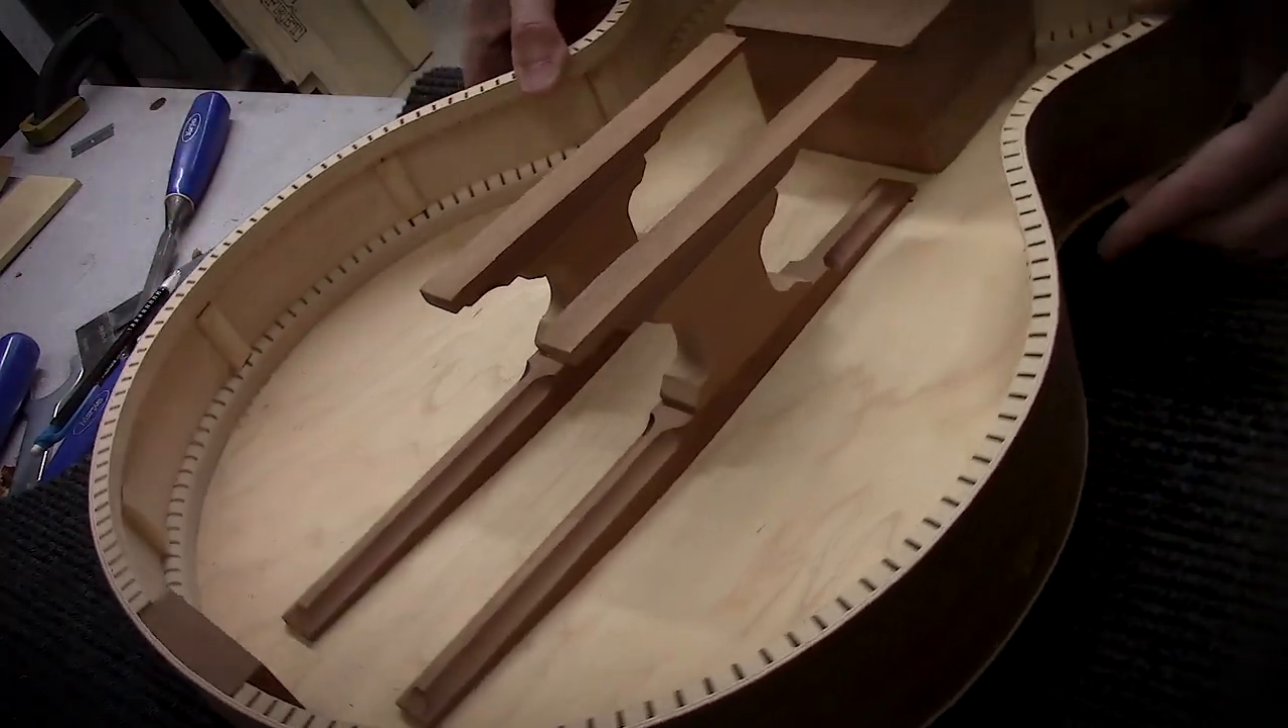I've got the two long ribs on the underside of the top.